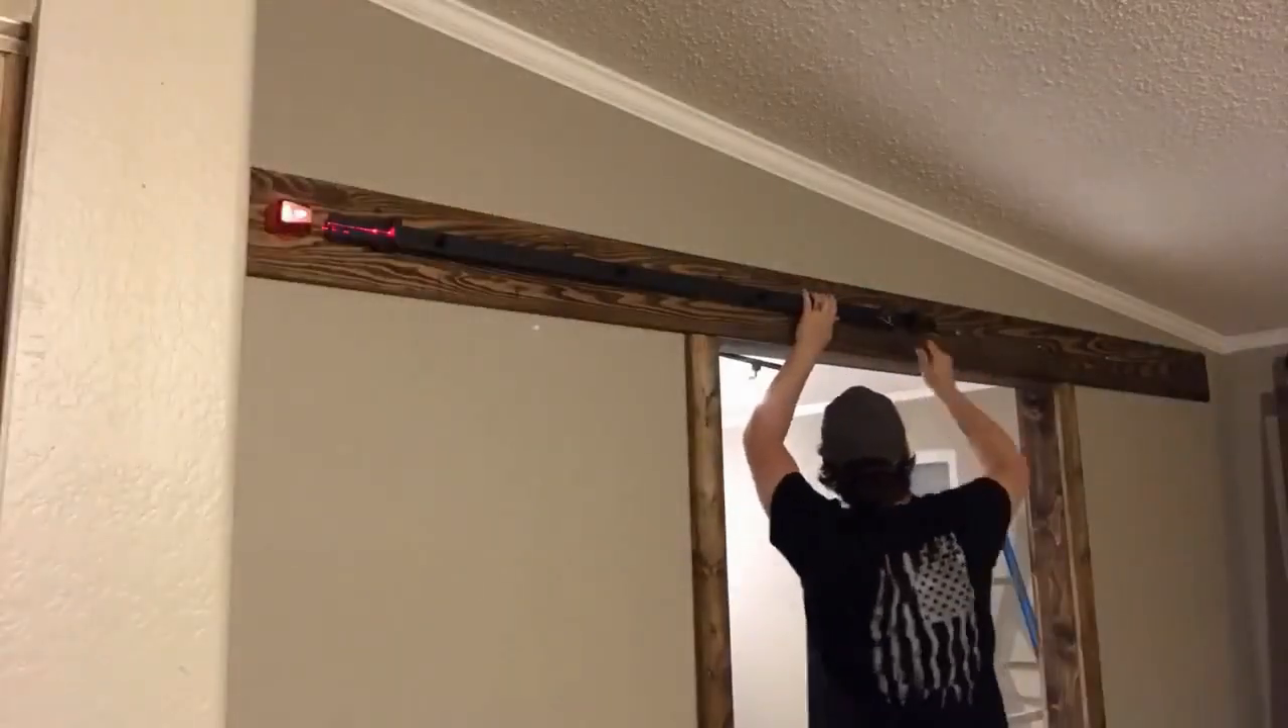All of our framework around the doors is complete.